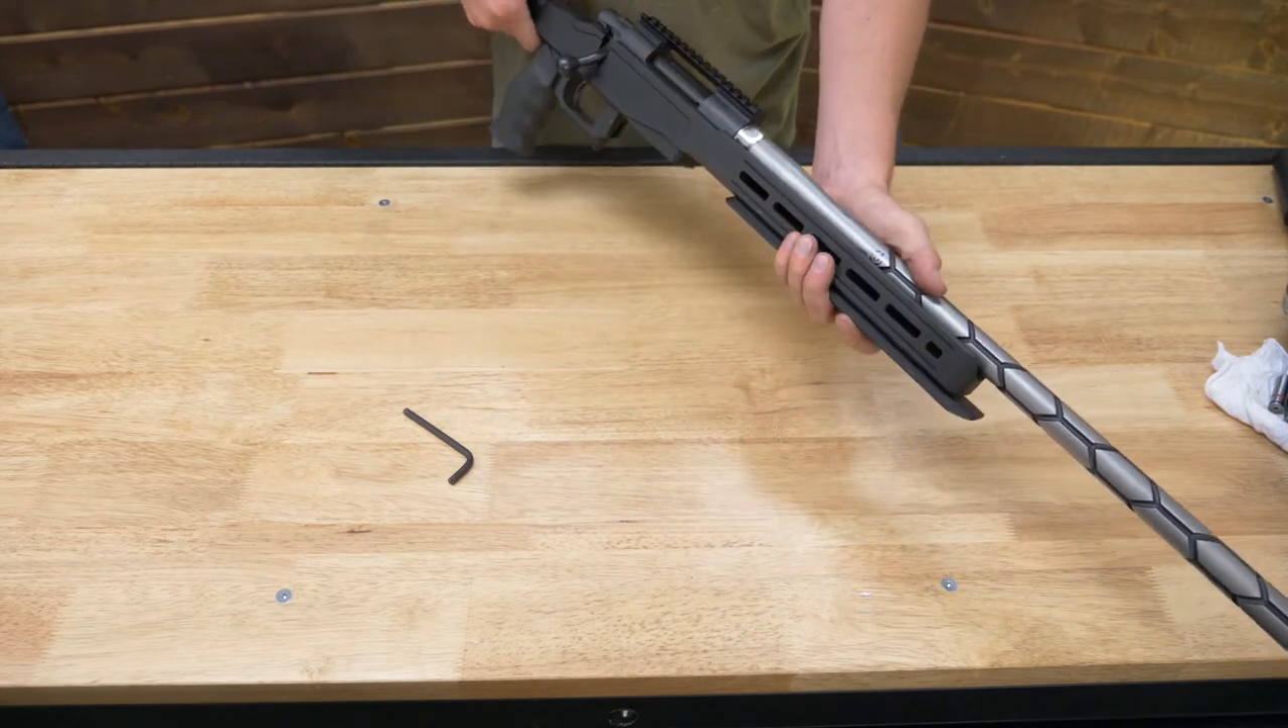We've got our barreled action into the chassis.